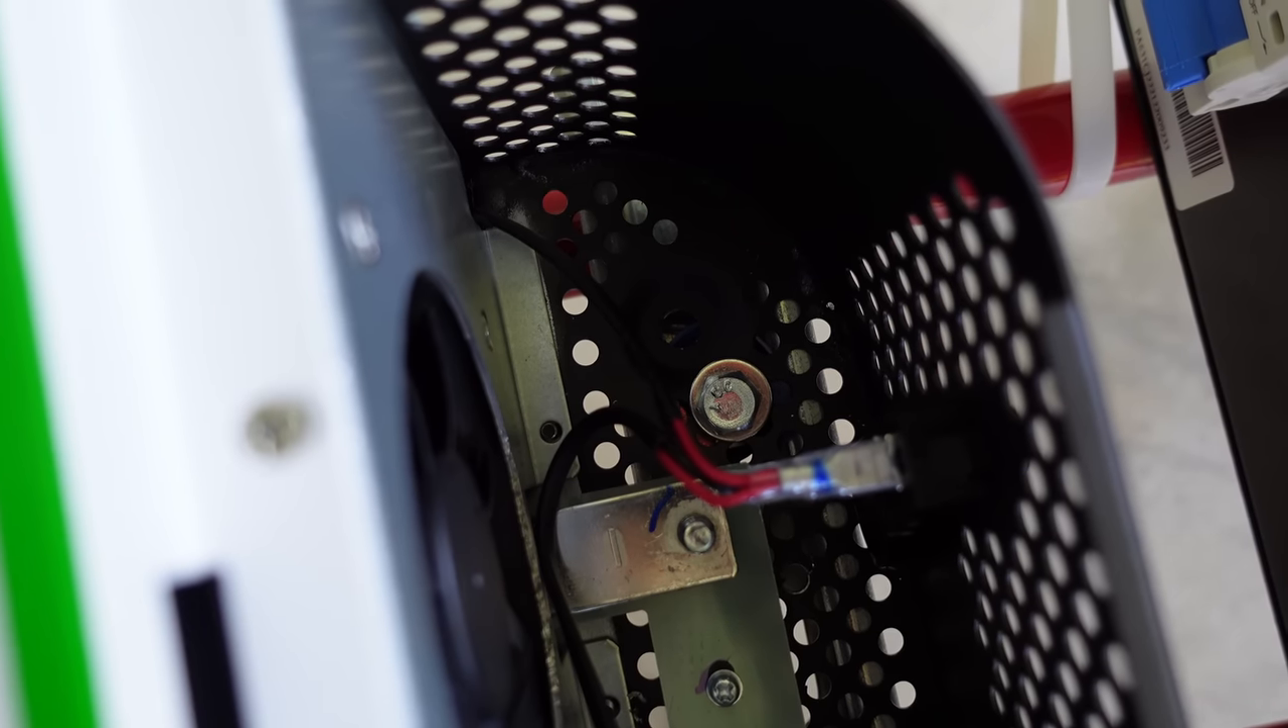And you can see the mounting bolt down there is in place.